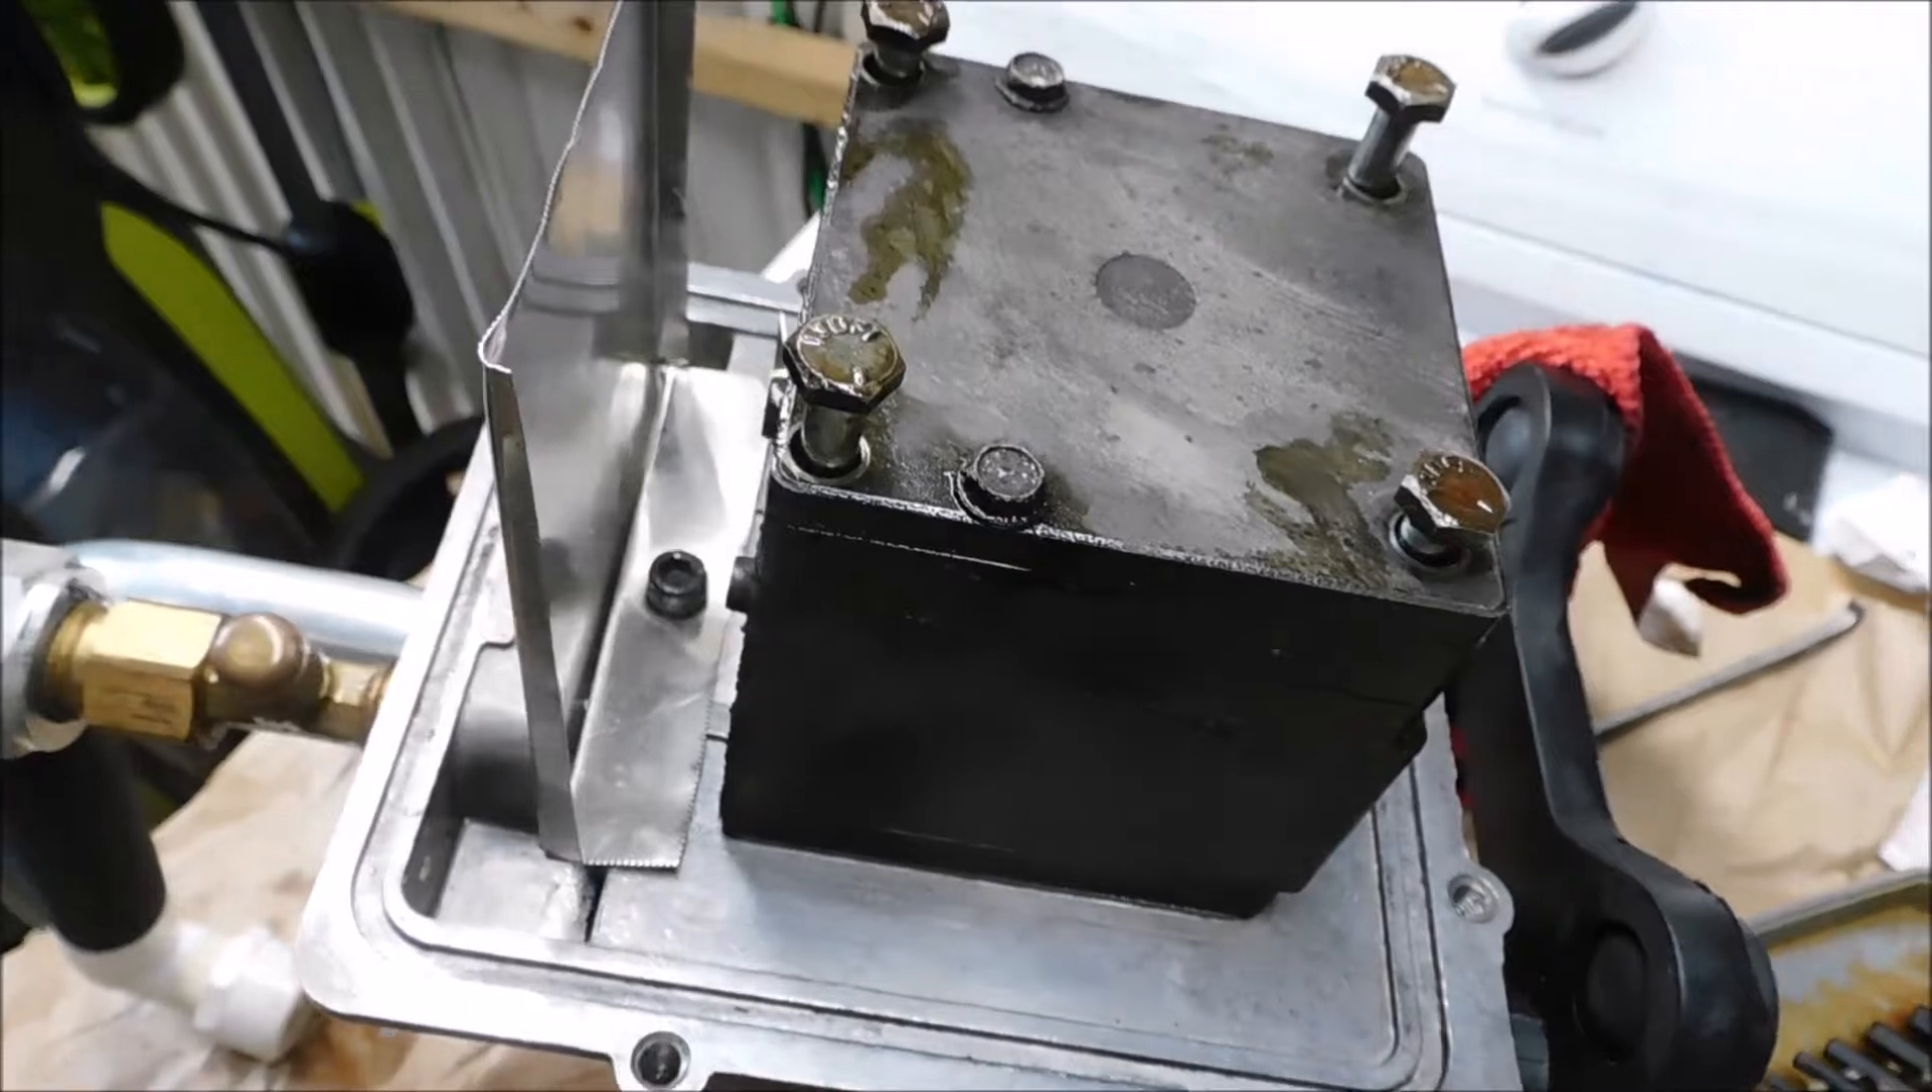I got my Splash guard on there Okay And I got to tighten up these four bolts then.